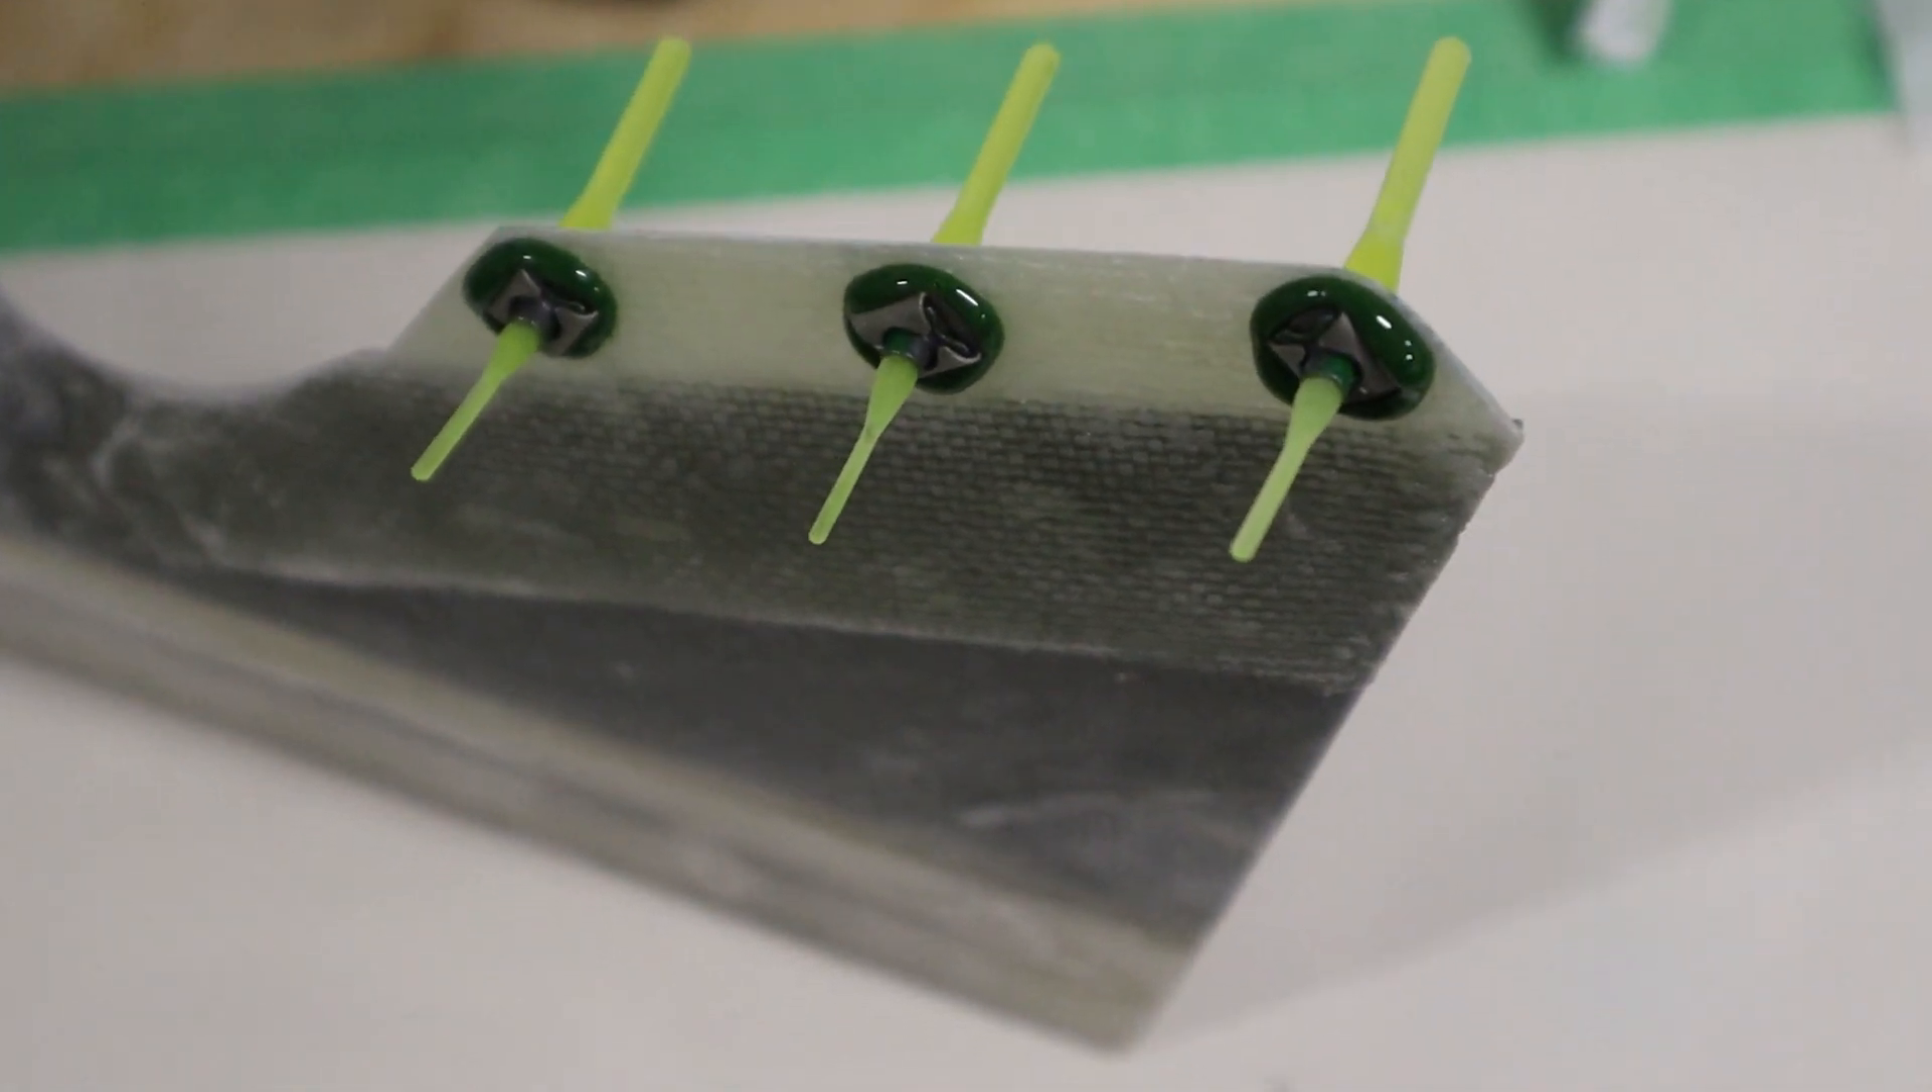So that's what it should look like all said and done the nut plates in place.